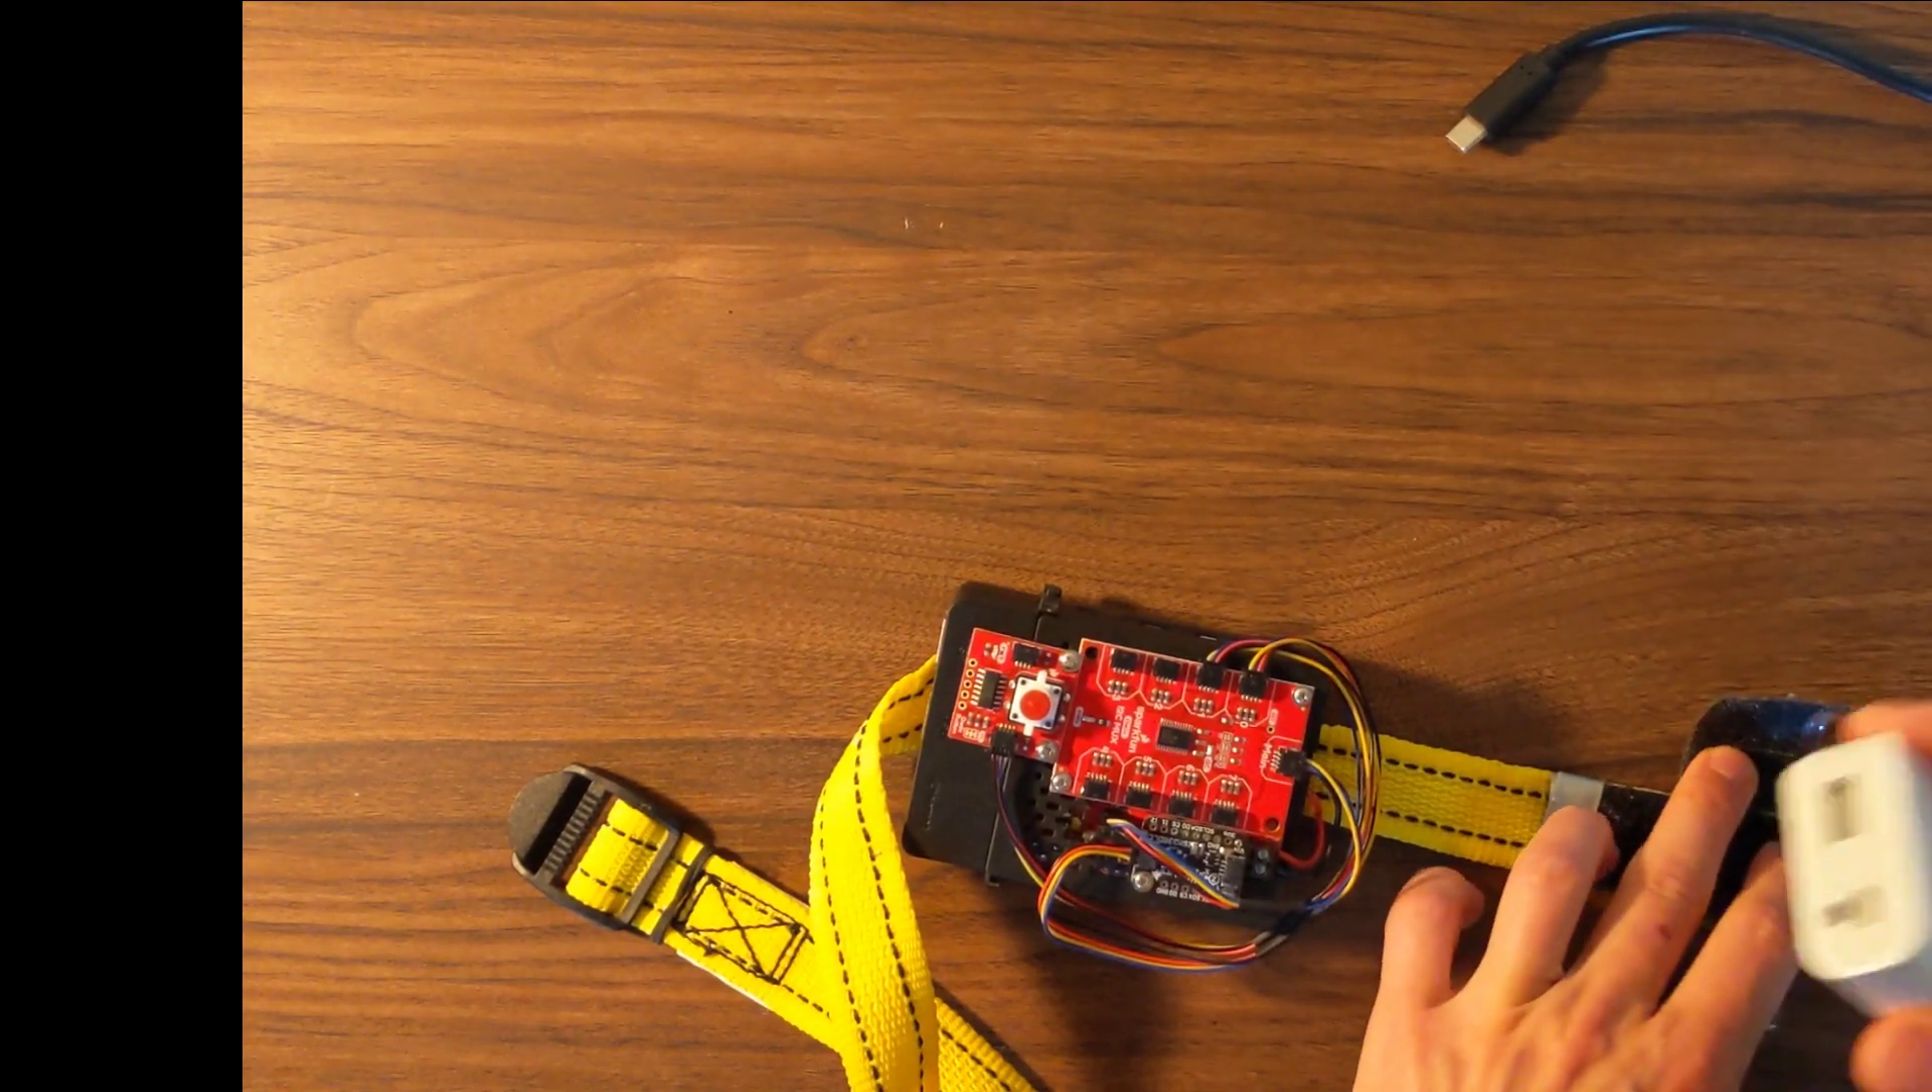So now we have our base with everything mounted.